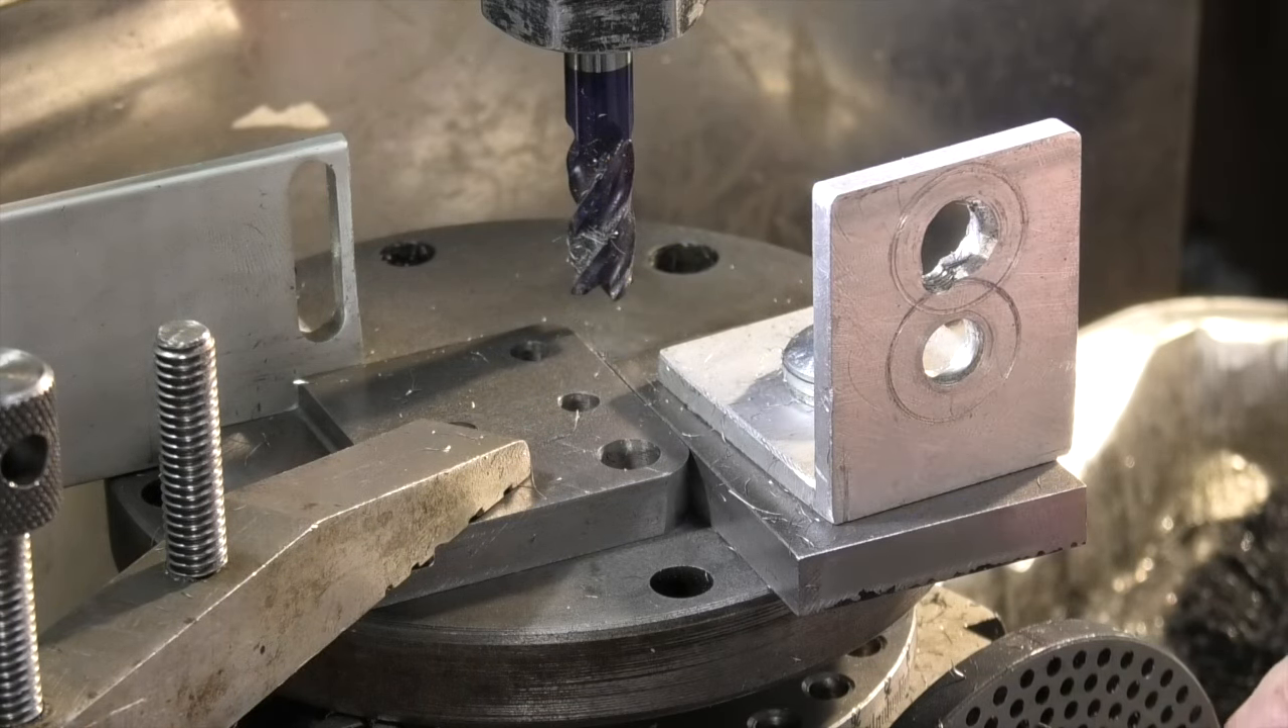And to do this I've put the component on a plate which is on my dividing head.